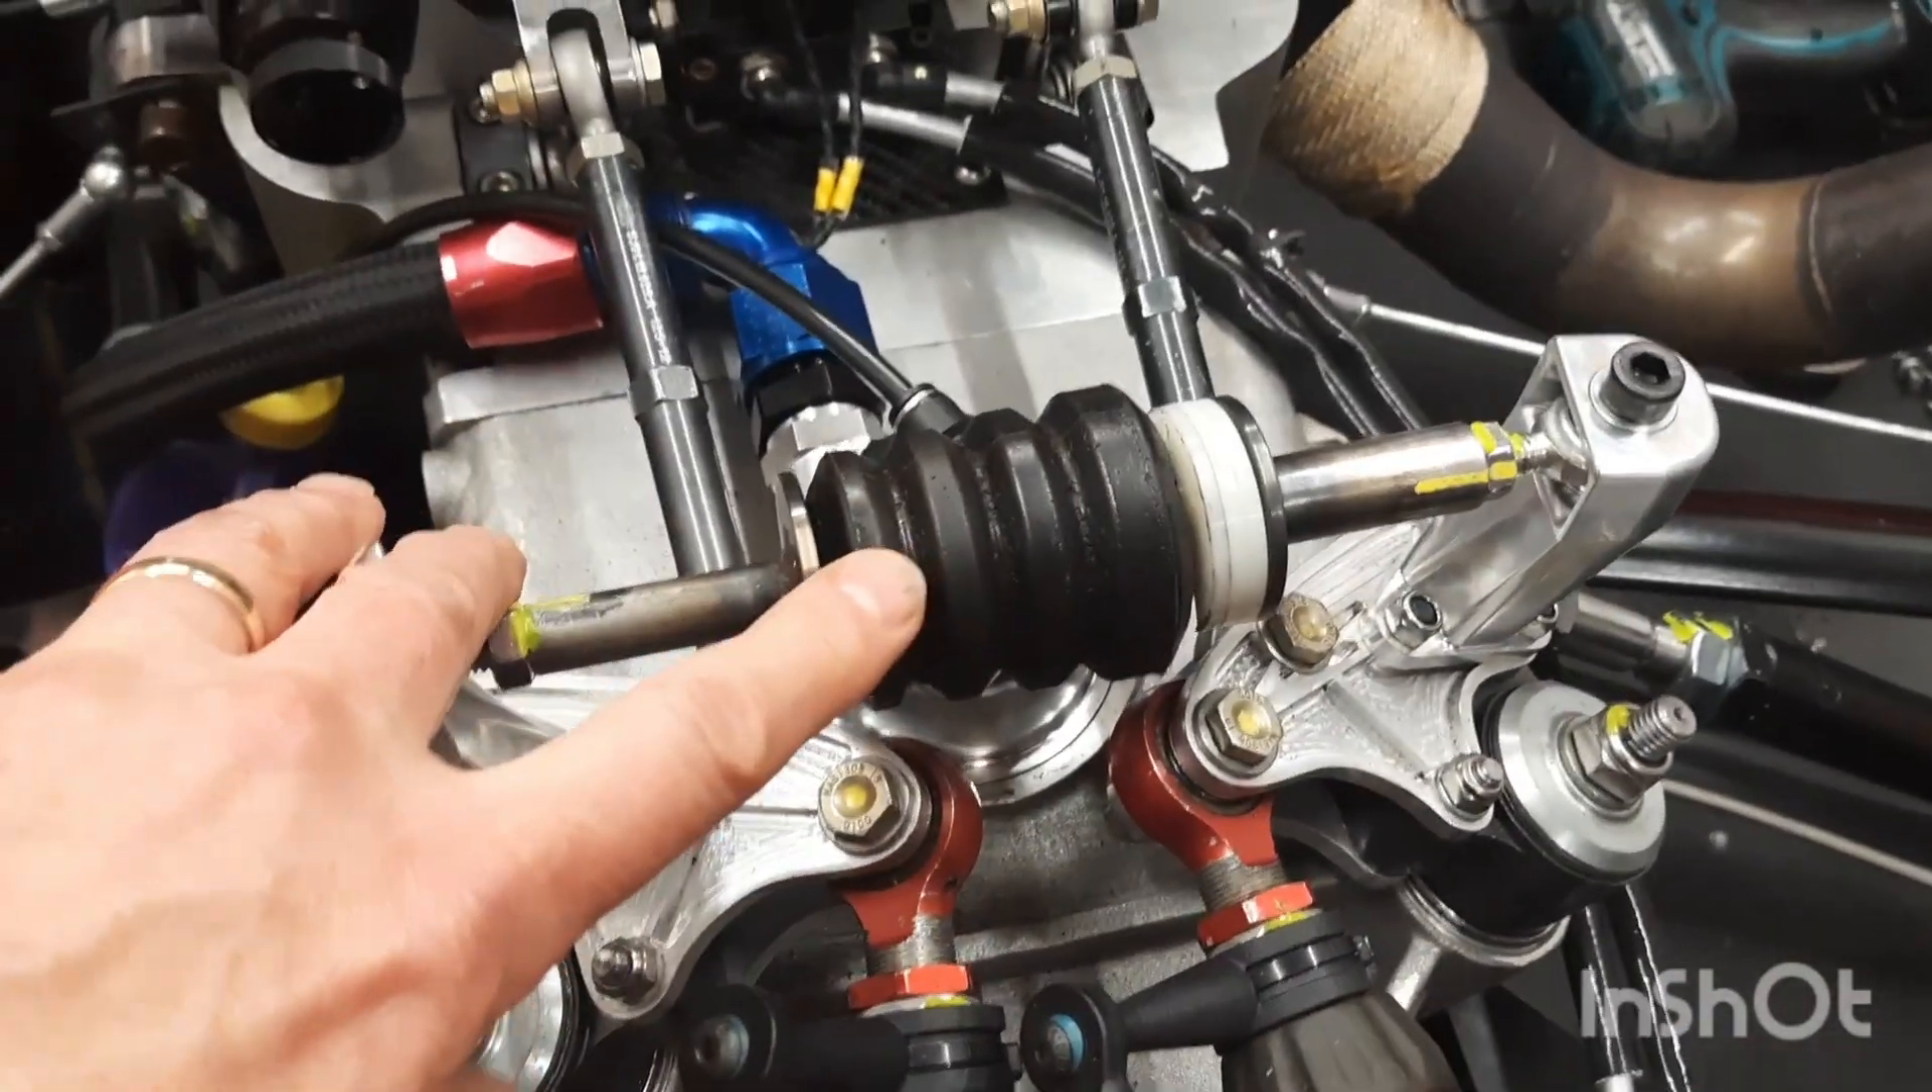The Penske rubber is now fitted back to the telescopic shaft.